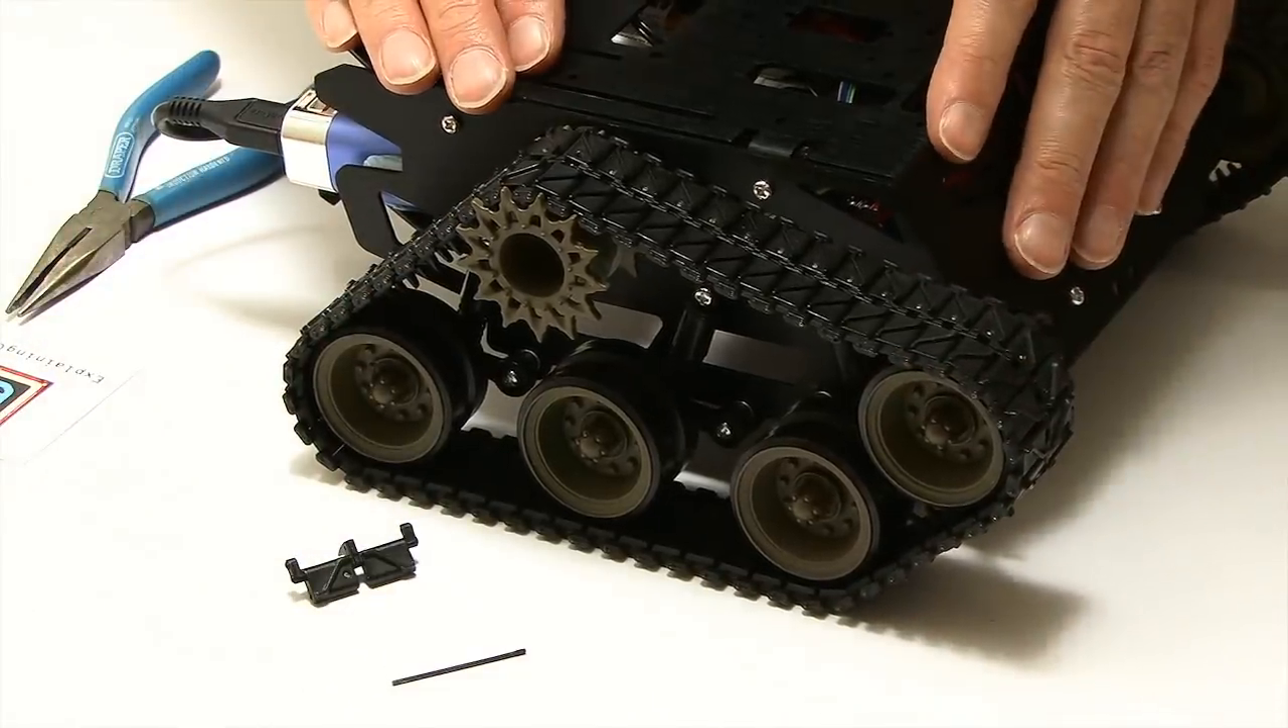This is the final result. Track's back on, much tighter. Just the one link removed, but it's a much better result.